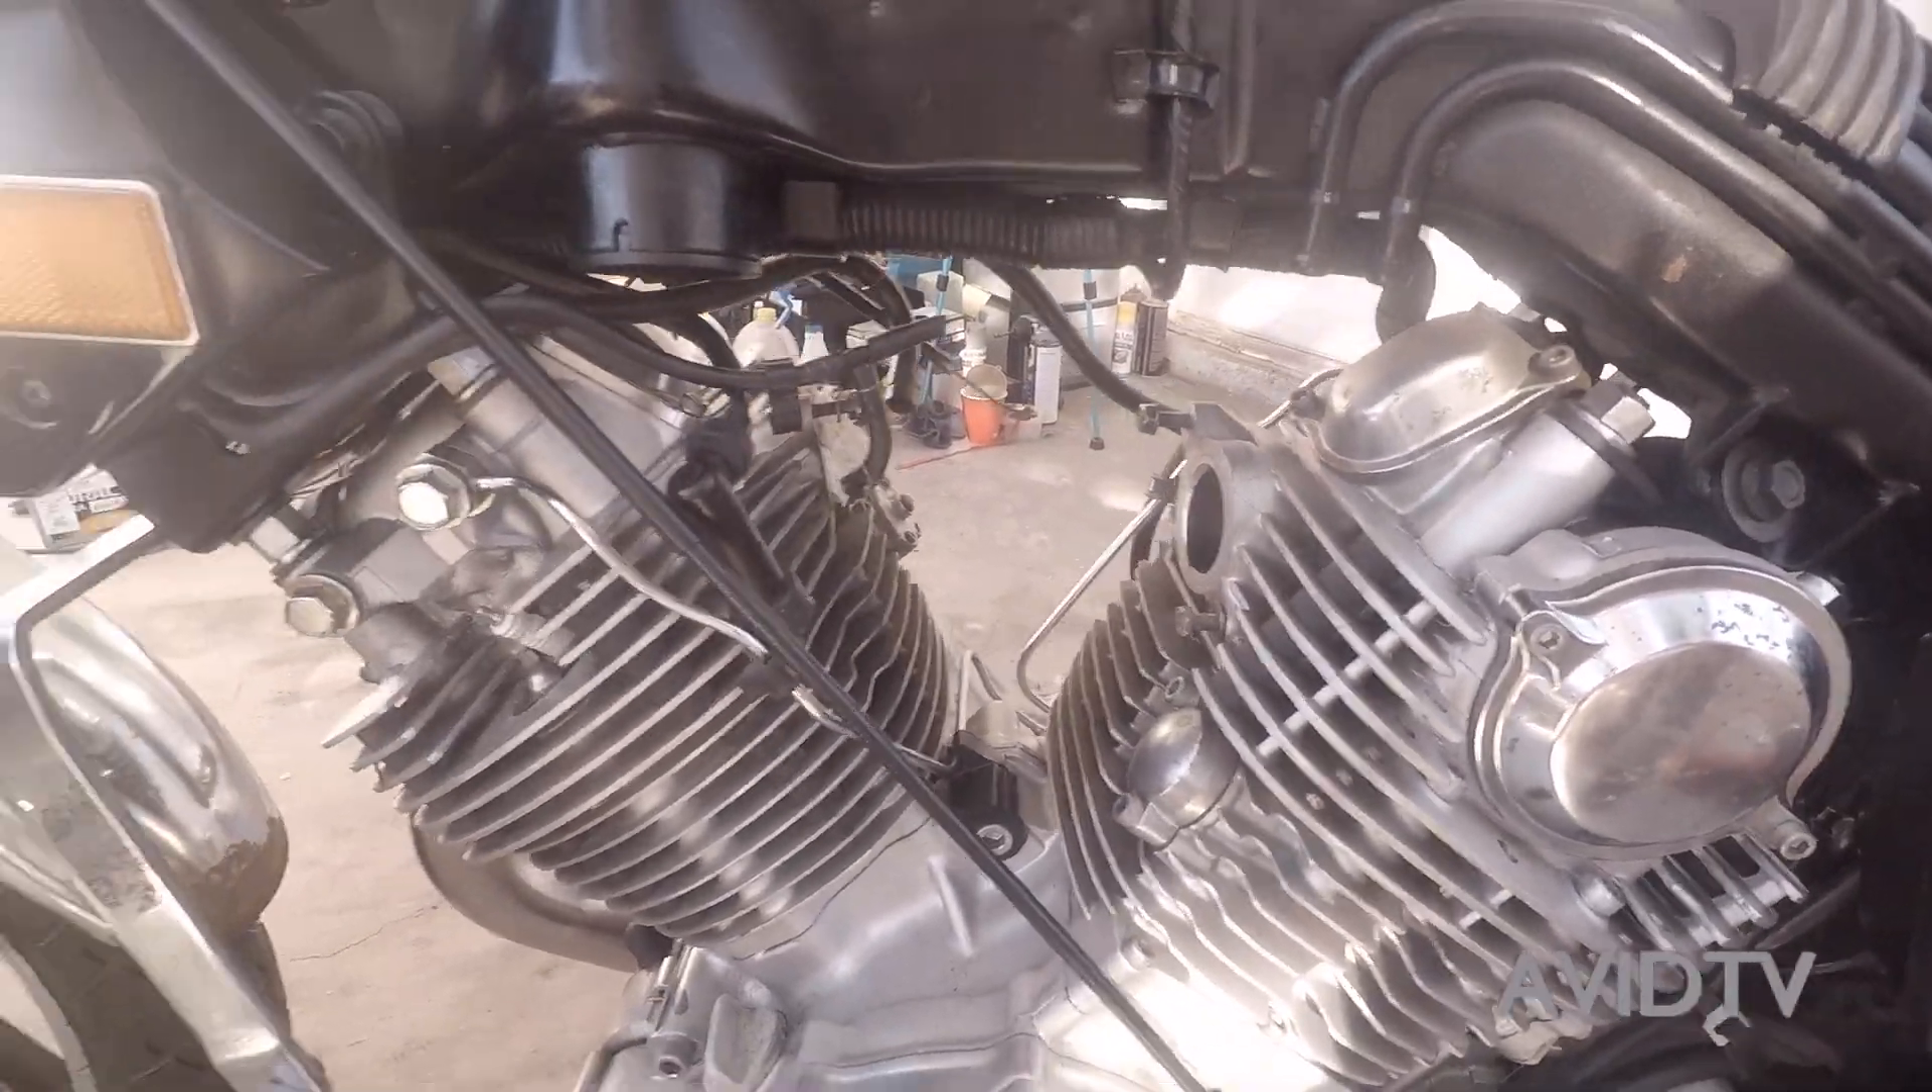We're missing the carburetors they're not in.